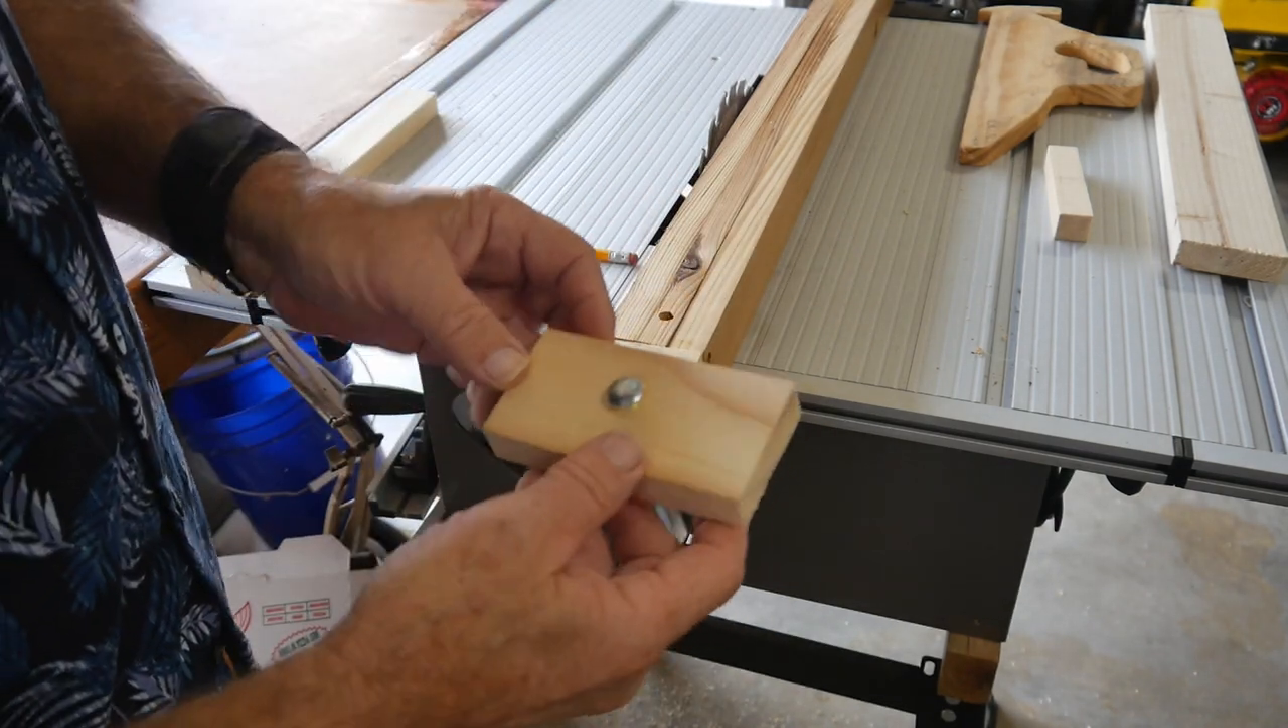So there's the carriage bolt I've drilled the hole cut the length and now I've driven the carriage bolt in.